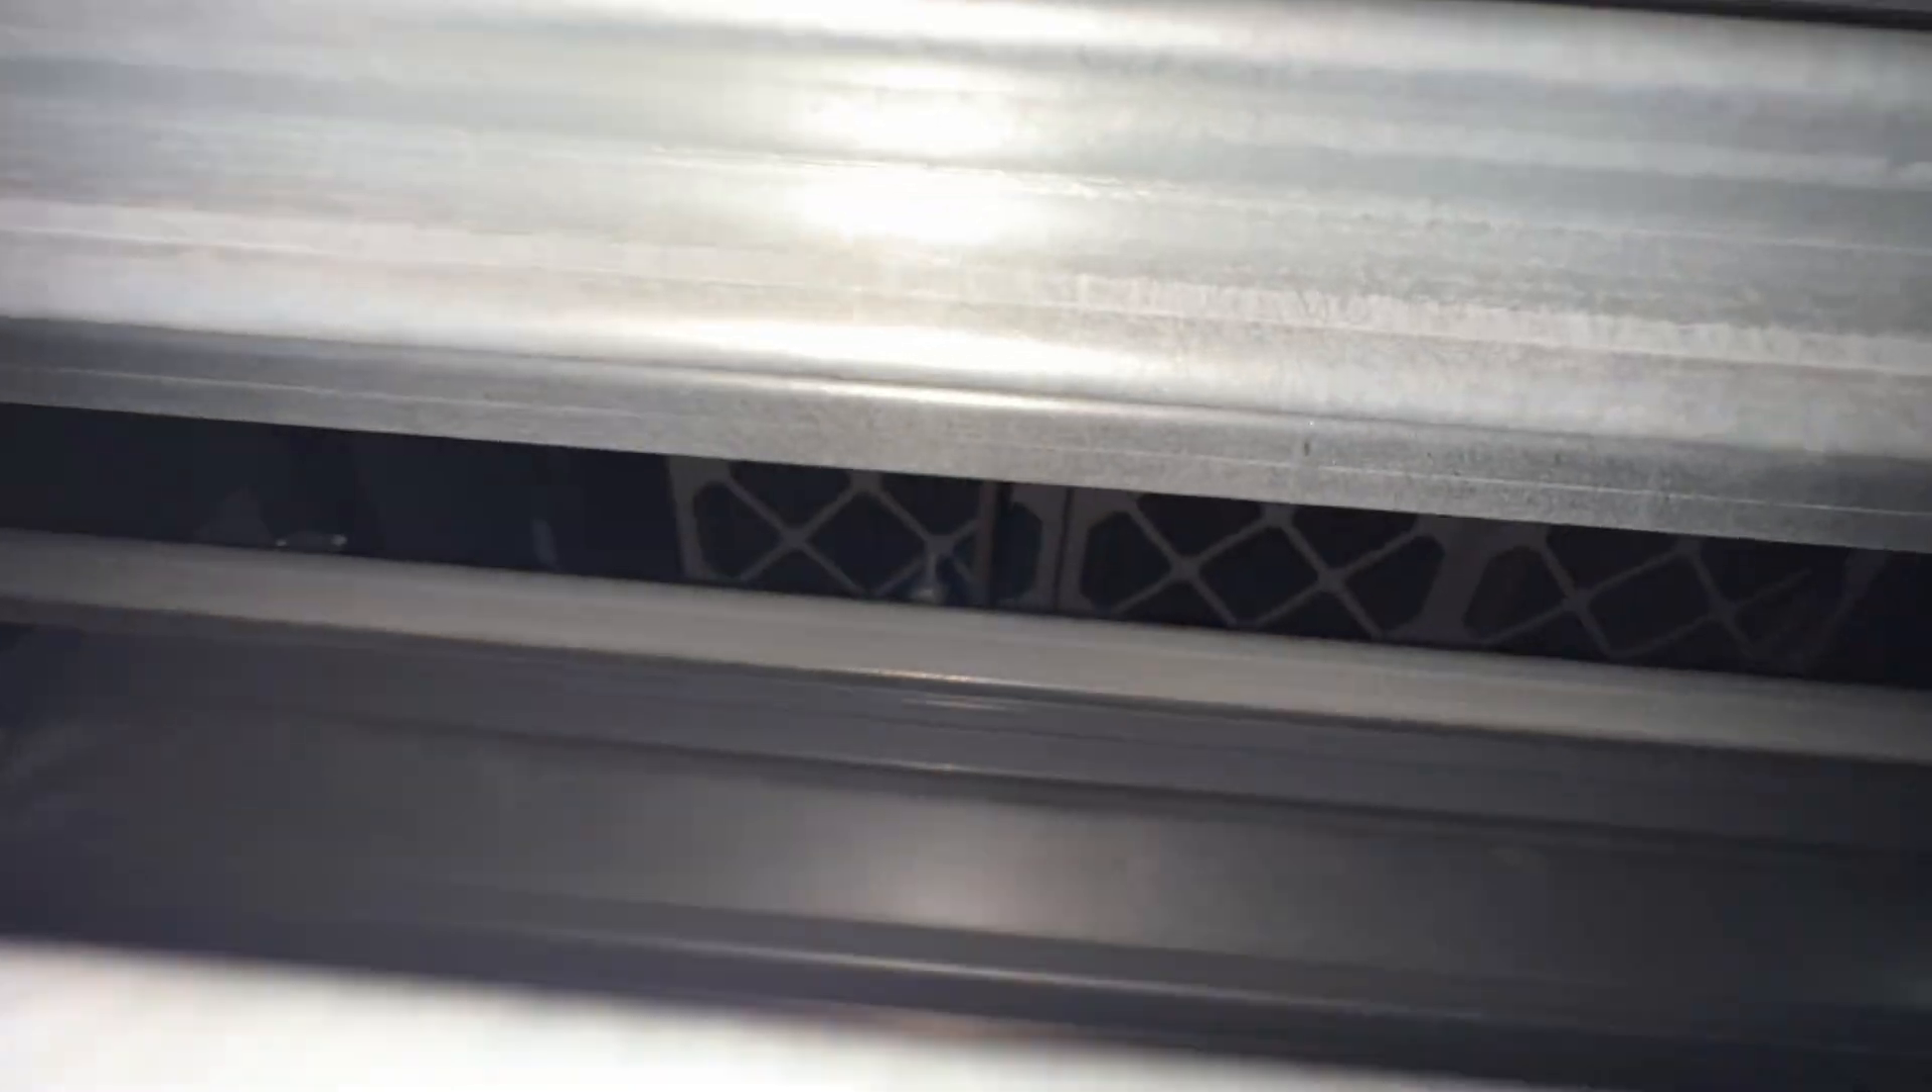This gap right here you can clearly see through to the filter.